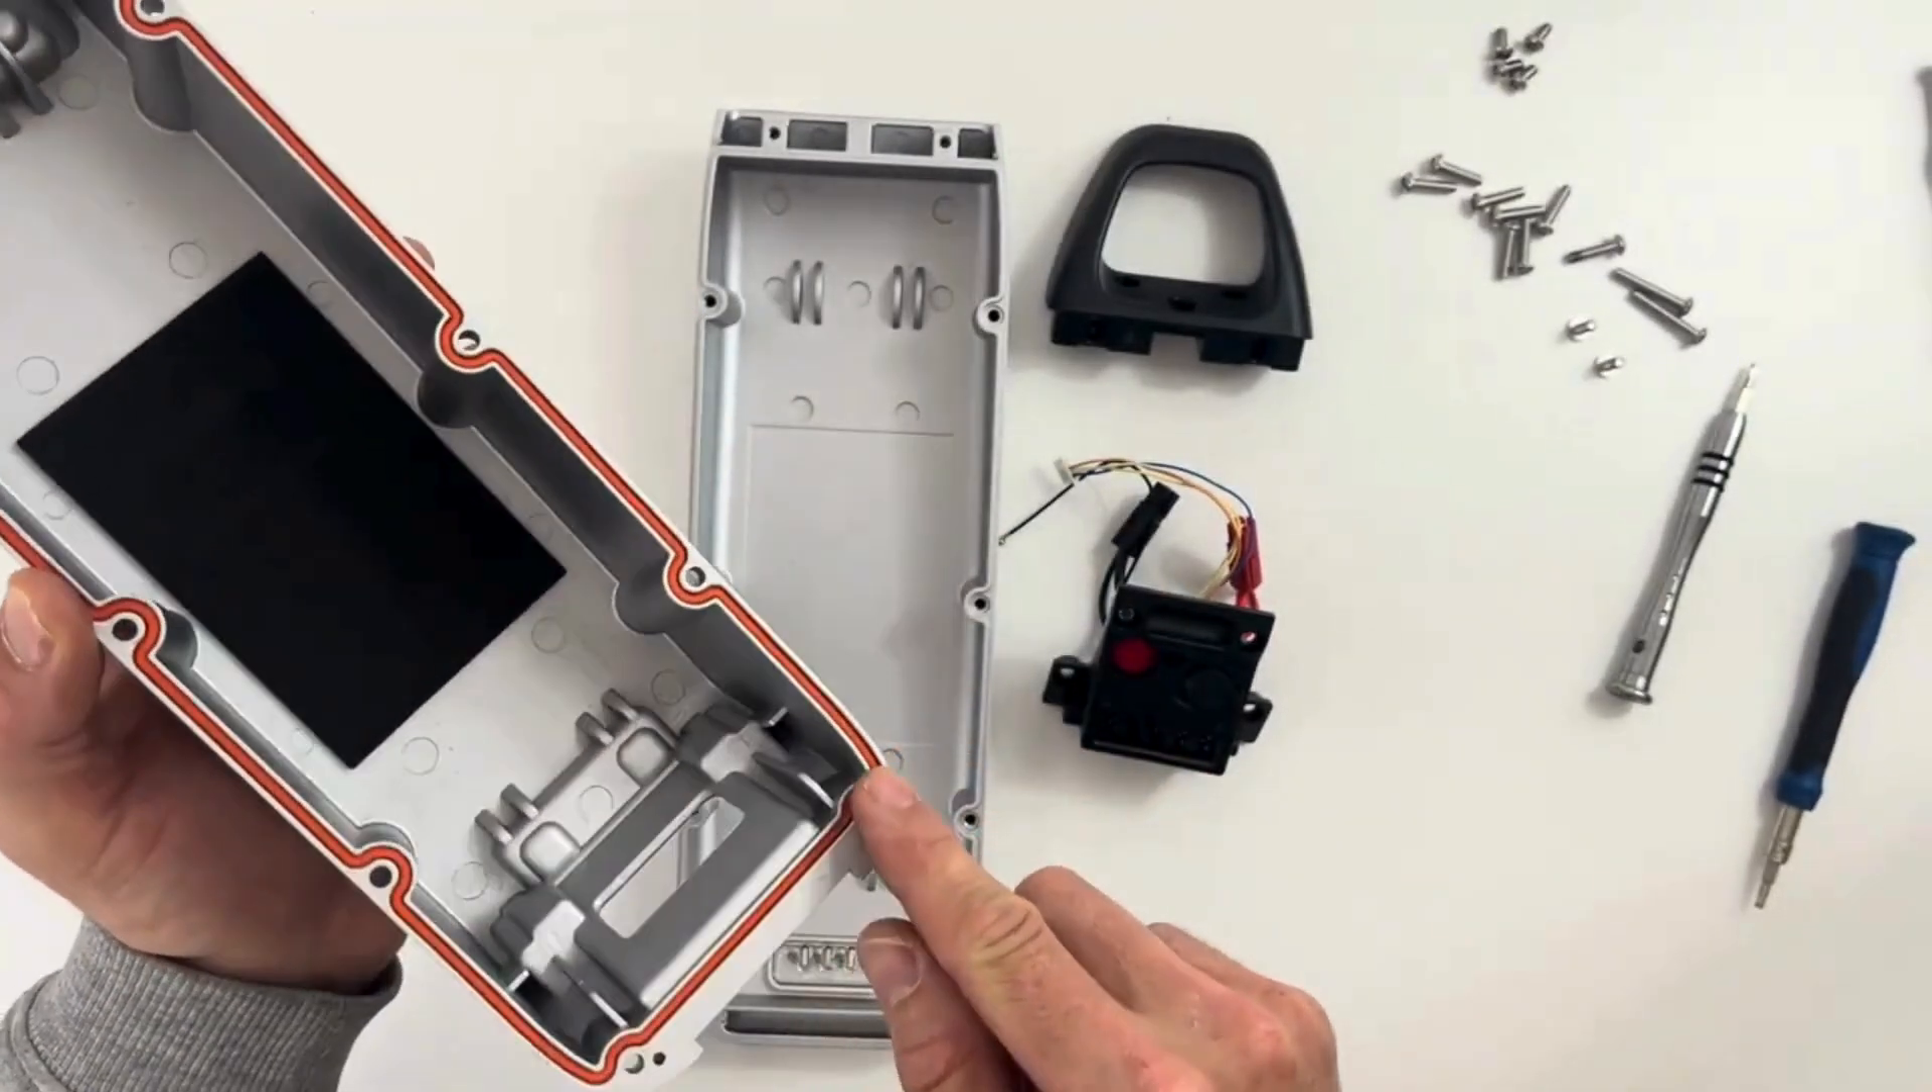This is for the locking mechanism and here i've already put the seal but uh you should you should you might have to put it yourself.